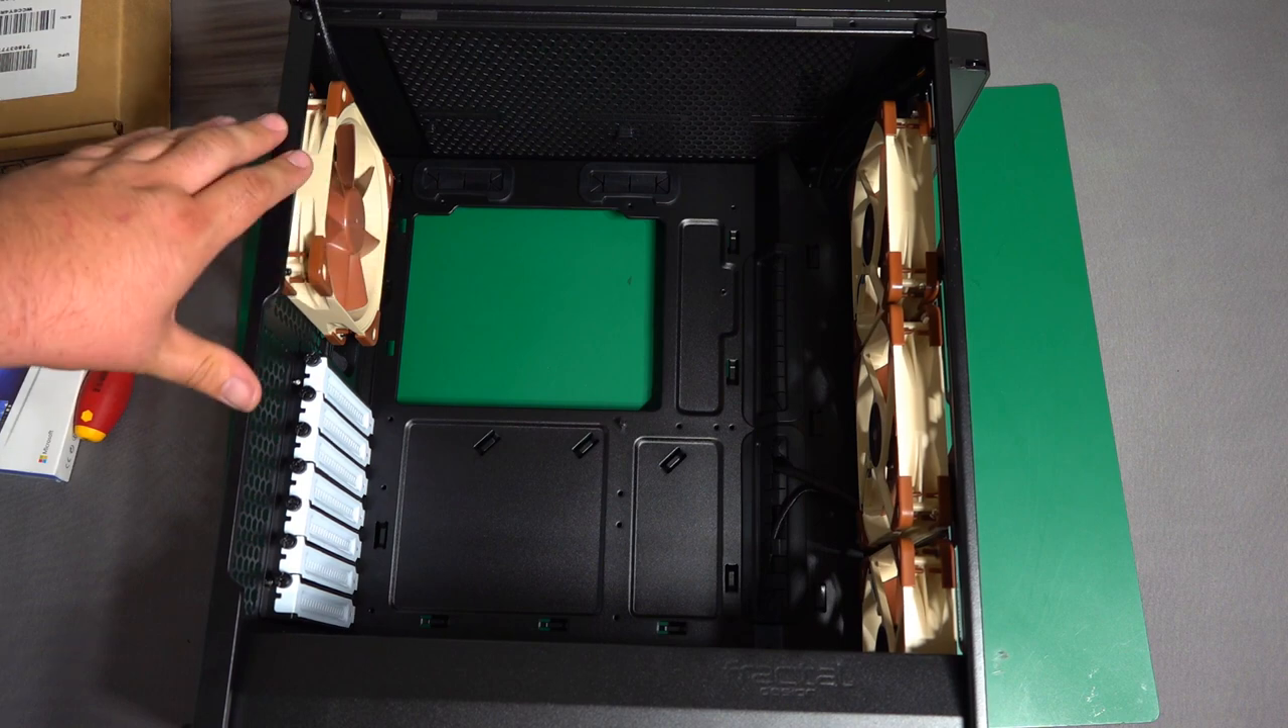So I got the case fans installed and admittedly, the standard Noctua colors don't really go with a whole lot of cases.